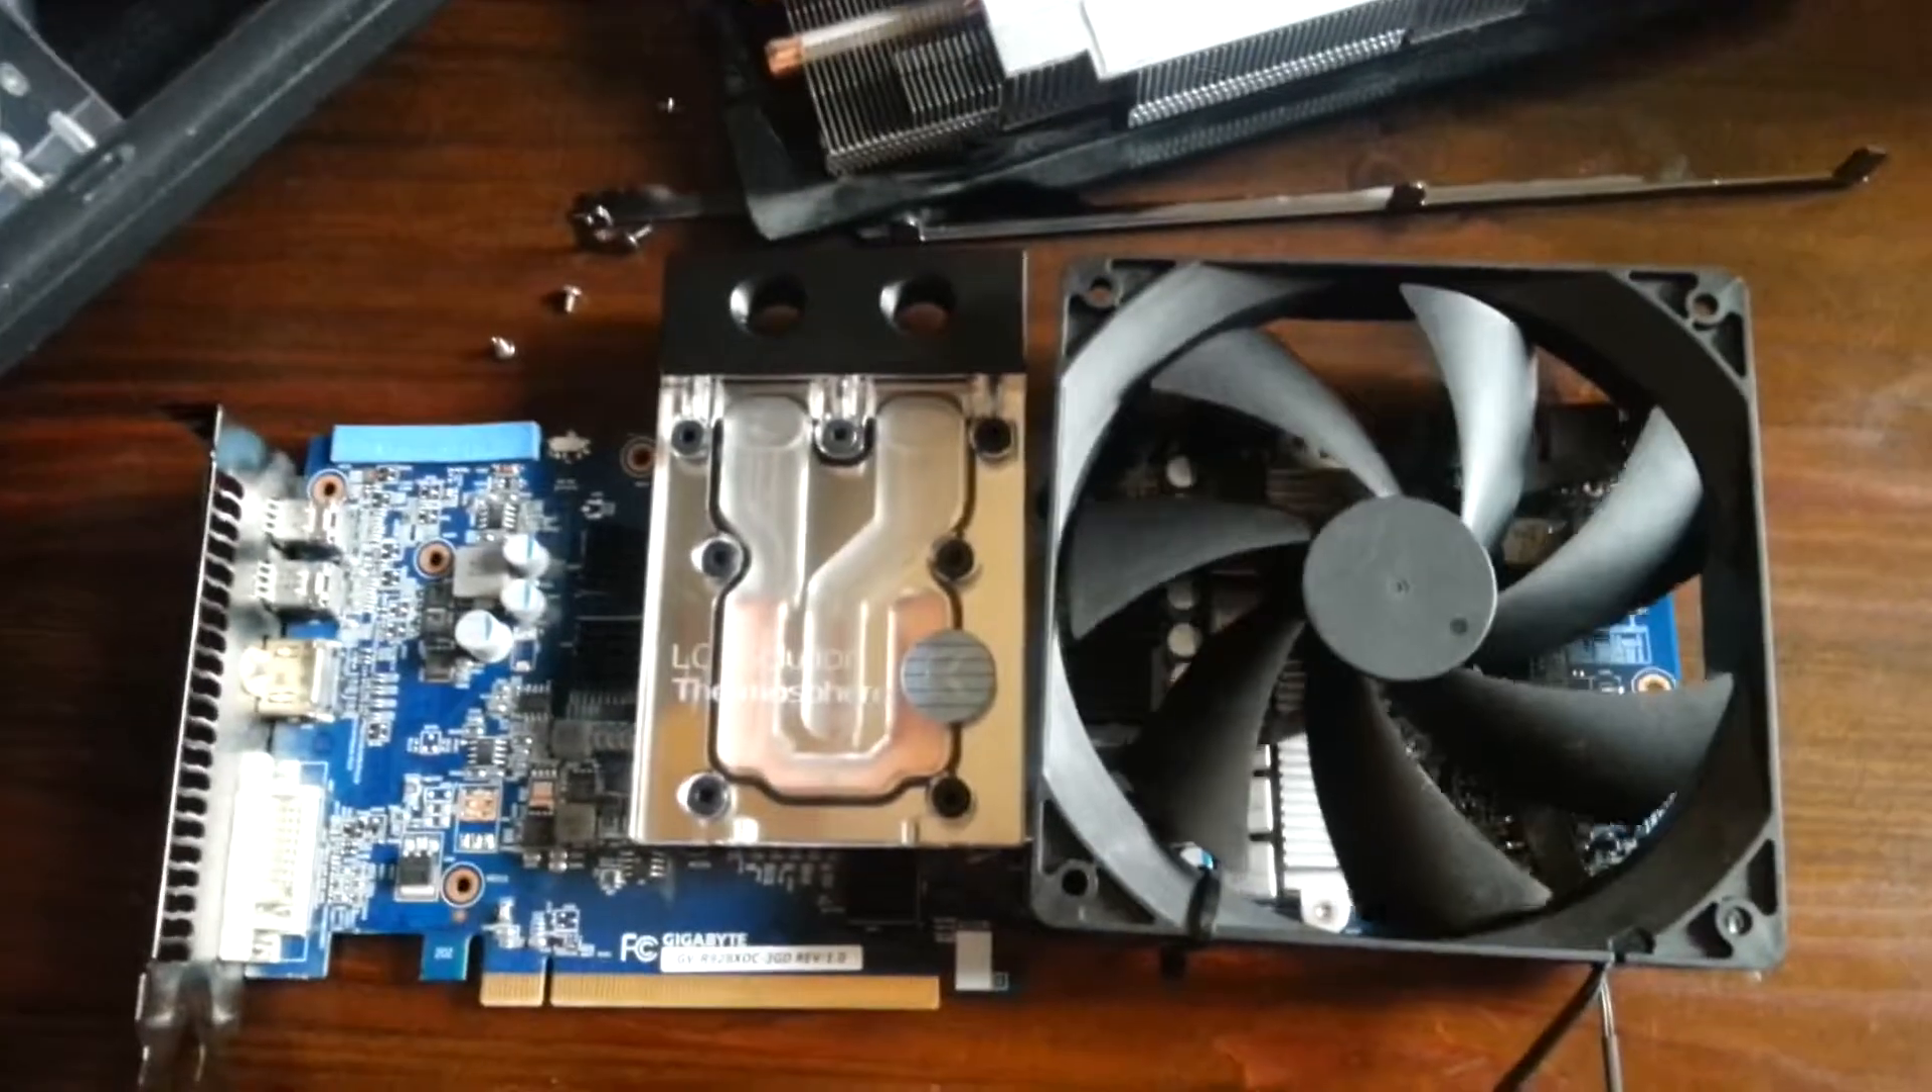I added a fan on top of the card, as you can see right there.